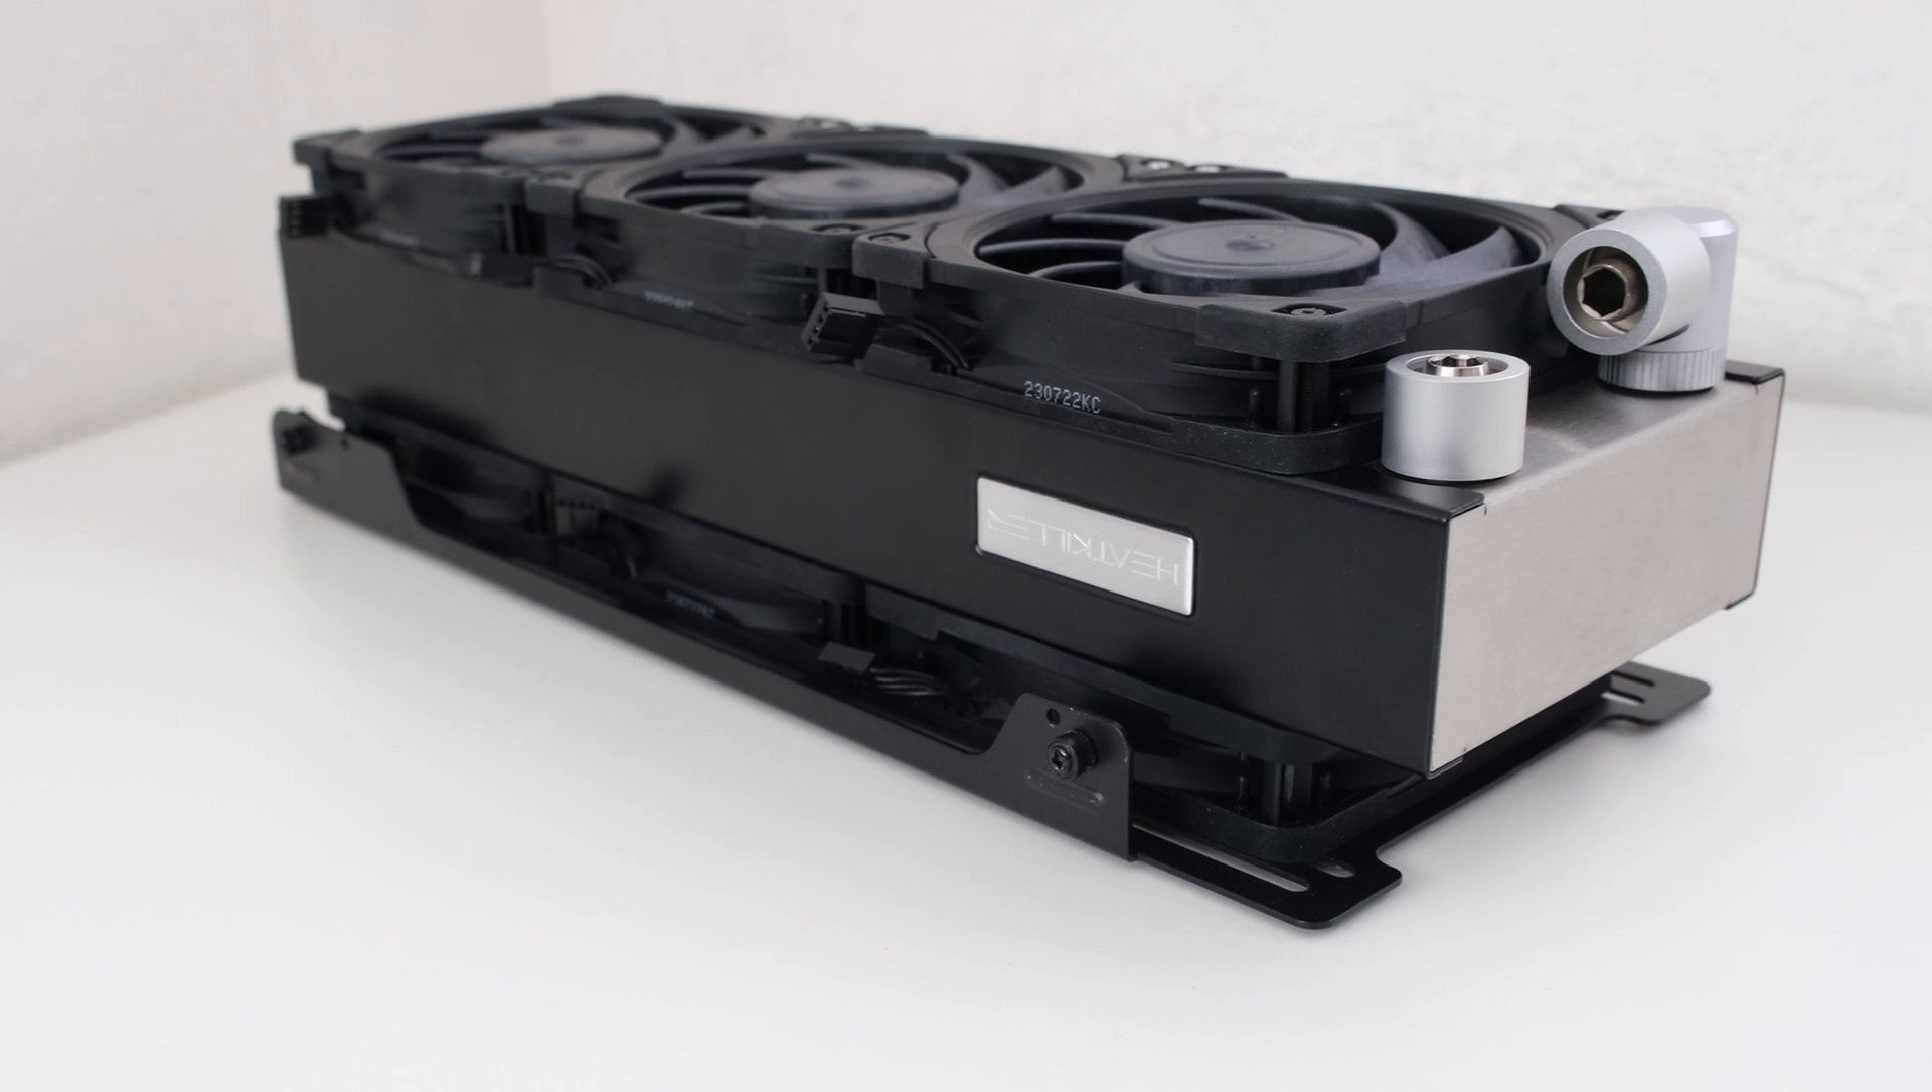So, now we have a fully loaded 48mm thick radiator with Noctua fans, Chromax Black, and a push-pull setup intending to provide performance while staying quiet.